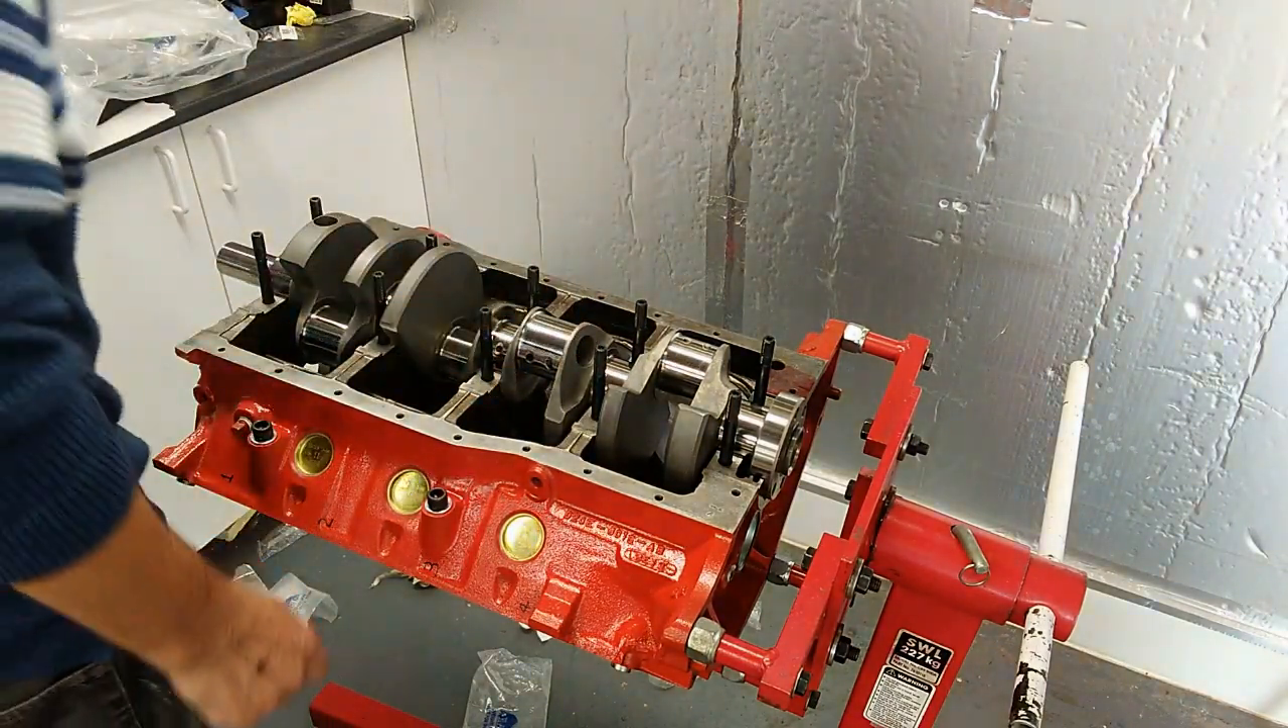So that's the crank in.